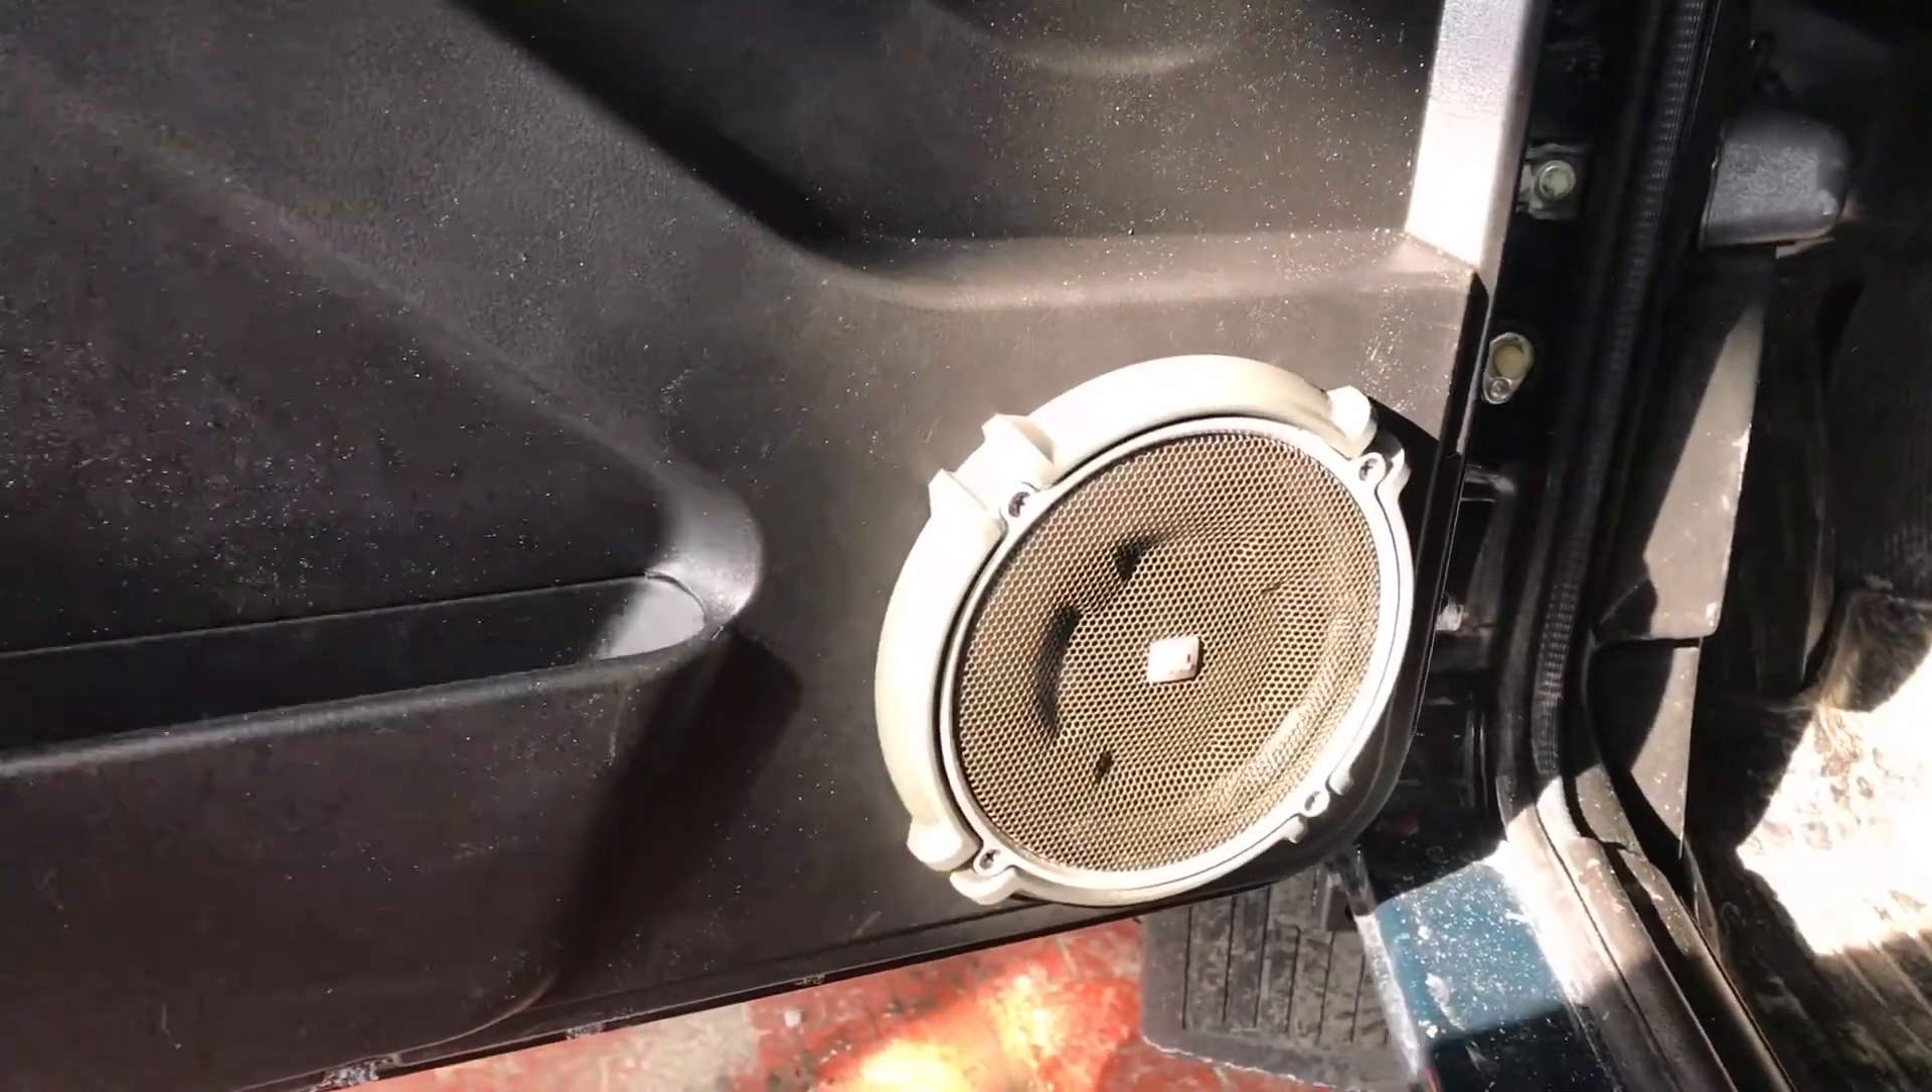Закончили установку колонок. Обшивка, как видите, собрана.